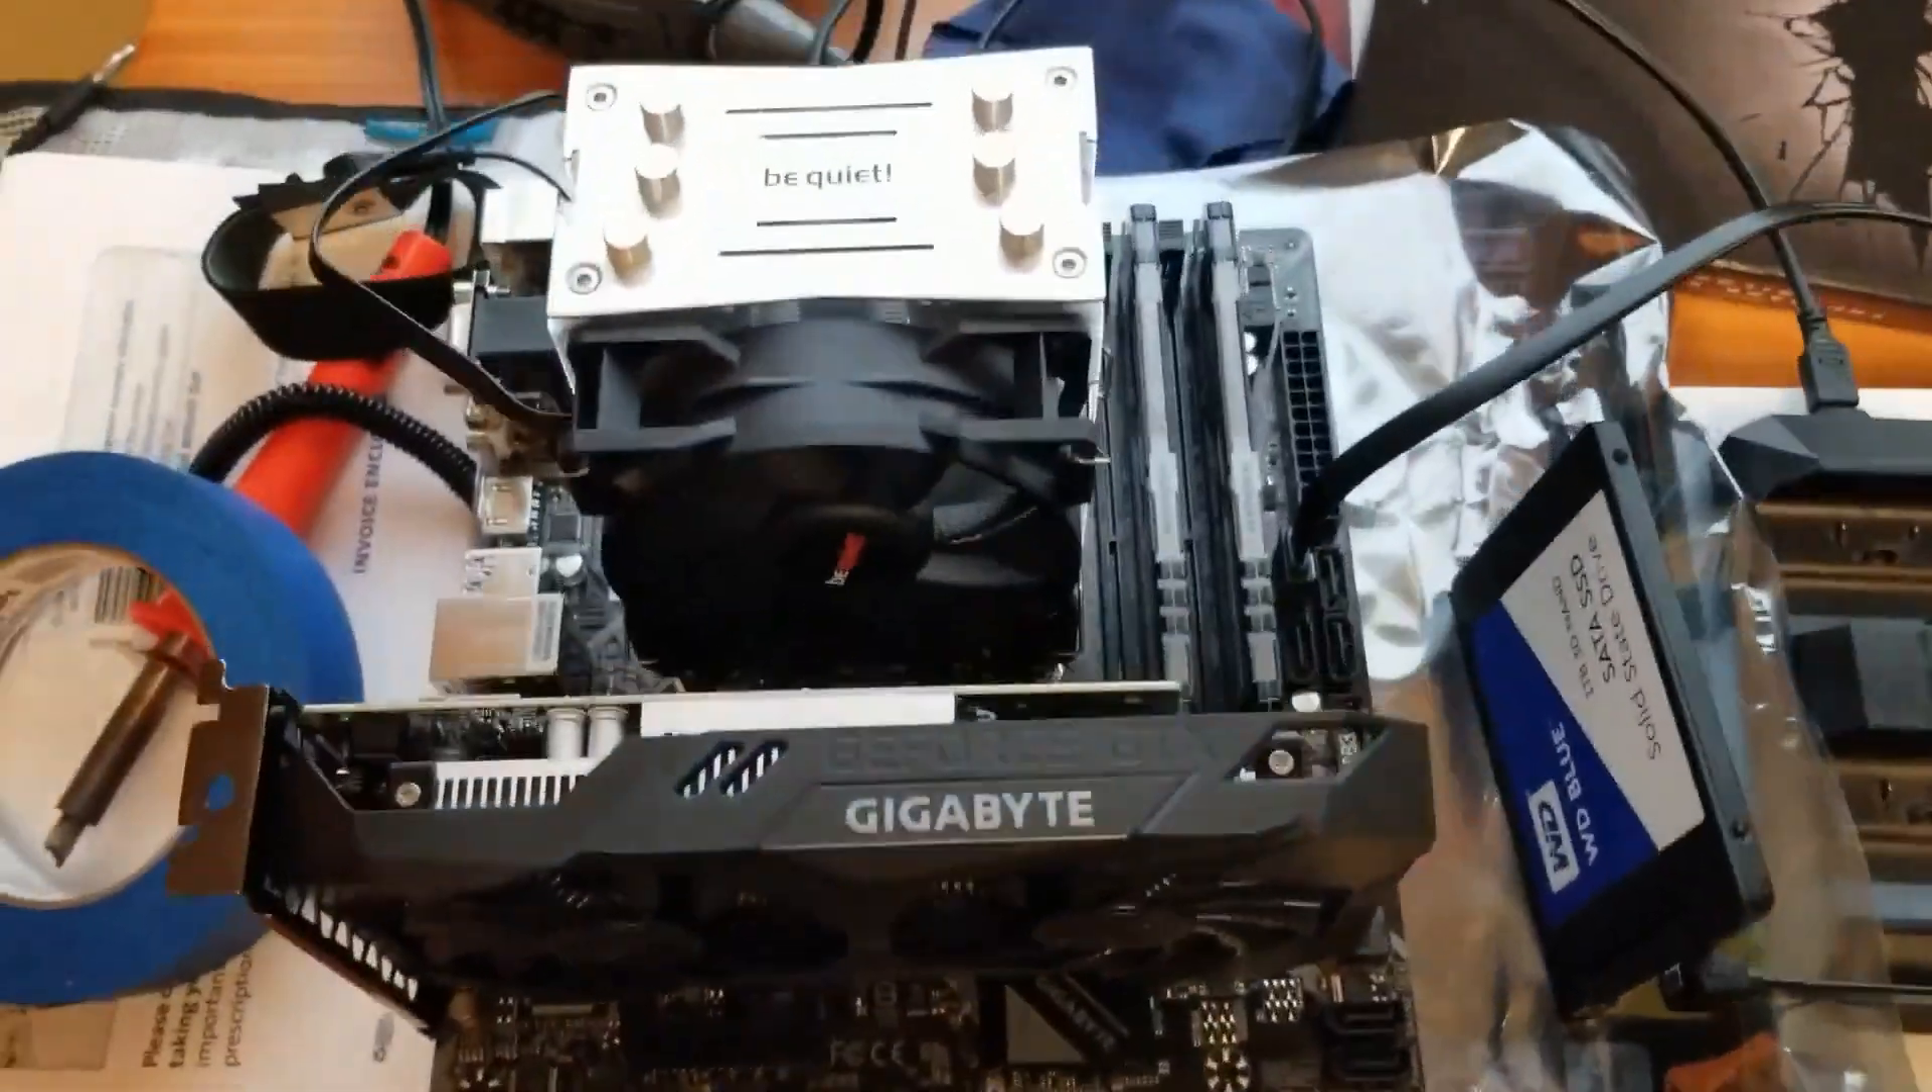Guys so this is what it looks like with graphics card installed obviously i don't have the case yet but this is pretty much the pc.